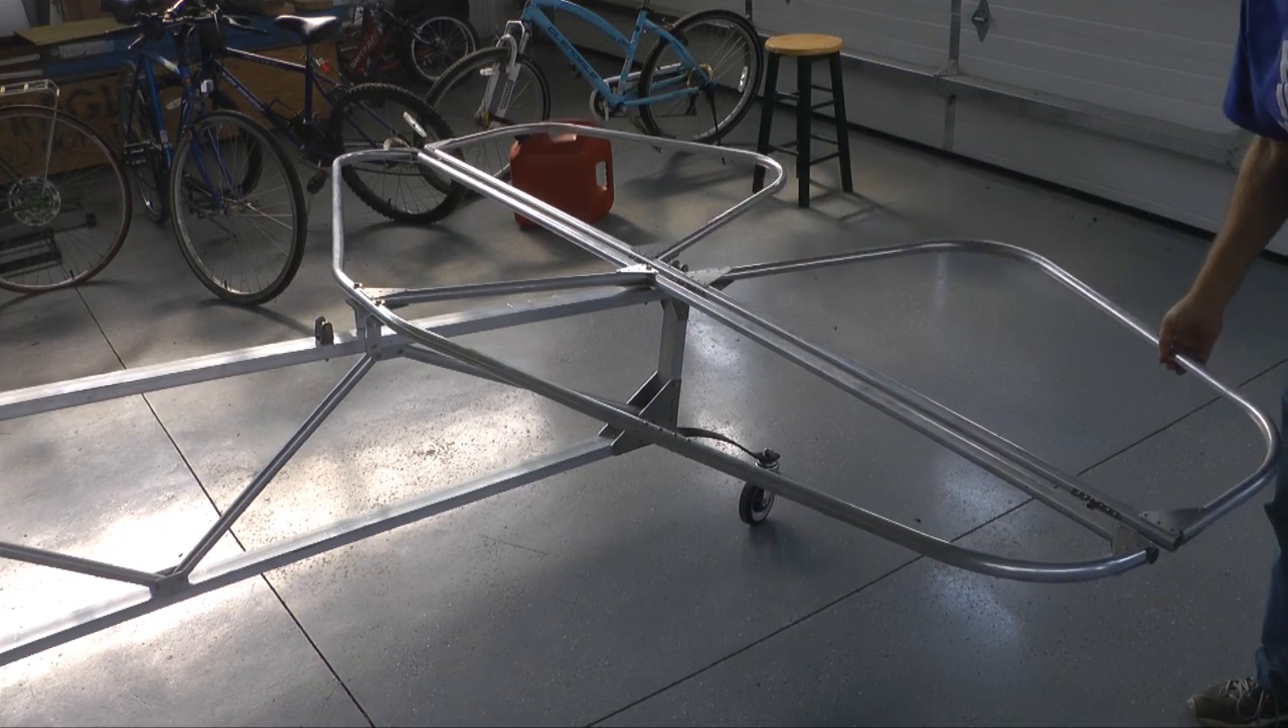Okay, here's with the elevator attached. Plenty of upward motion and we're going to have to make some adjustments to get a little more downward motion.